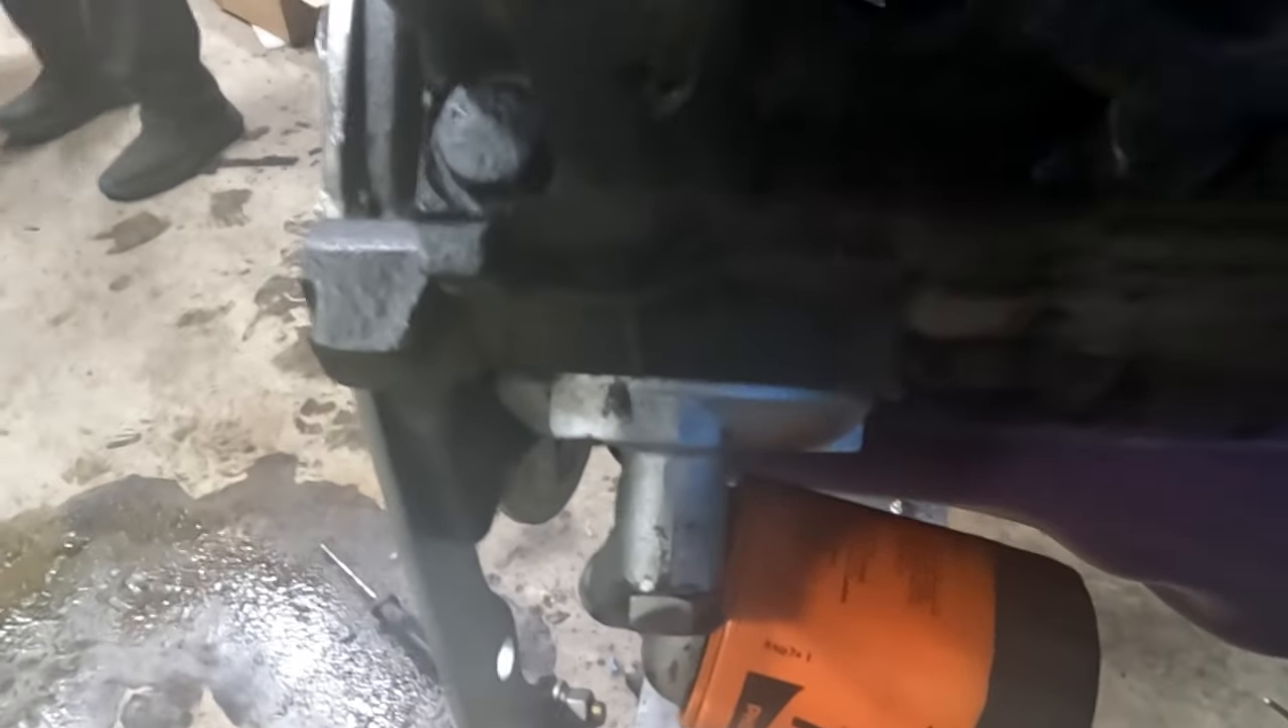And, I got my, I got my oil filter on there.